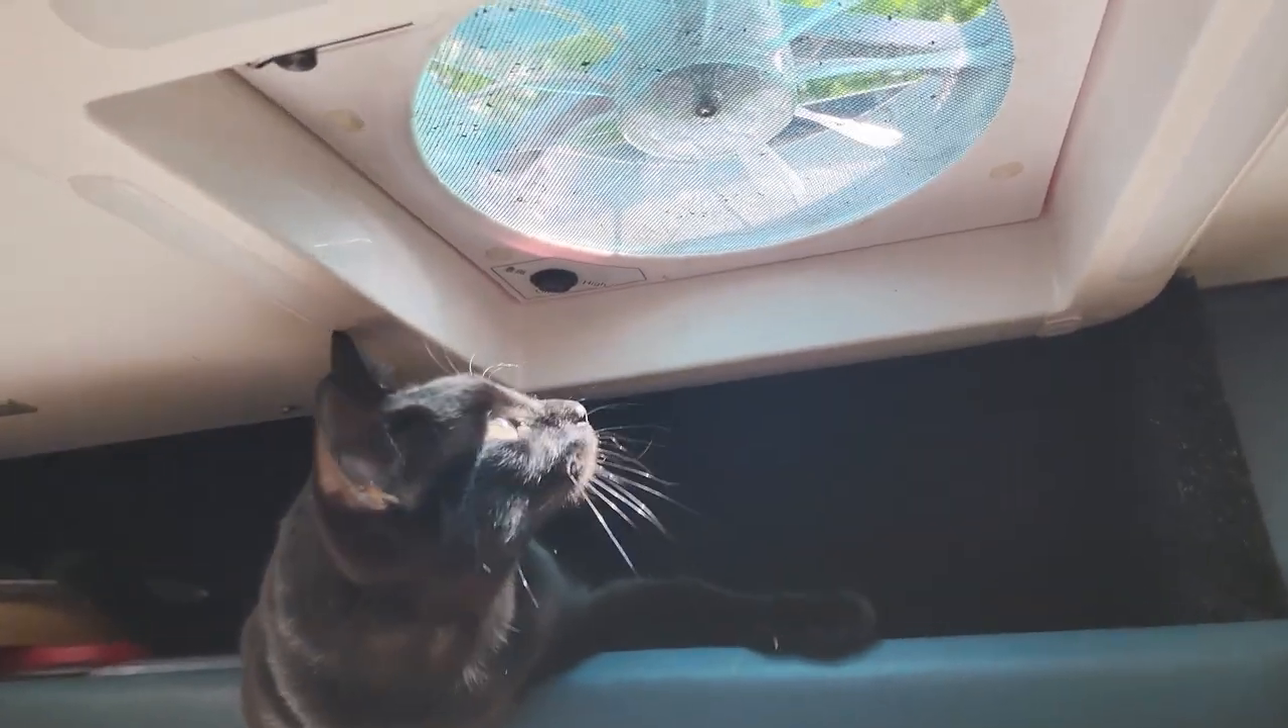Well, I got the fan in.